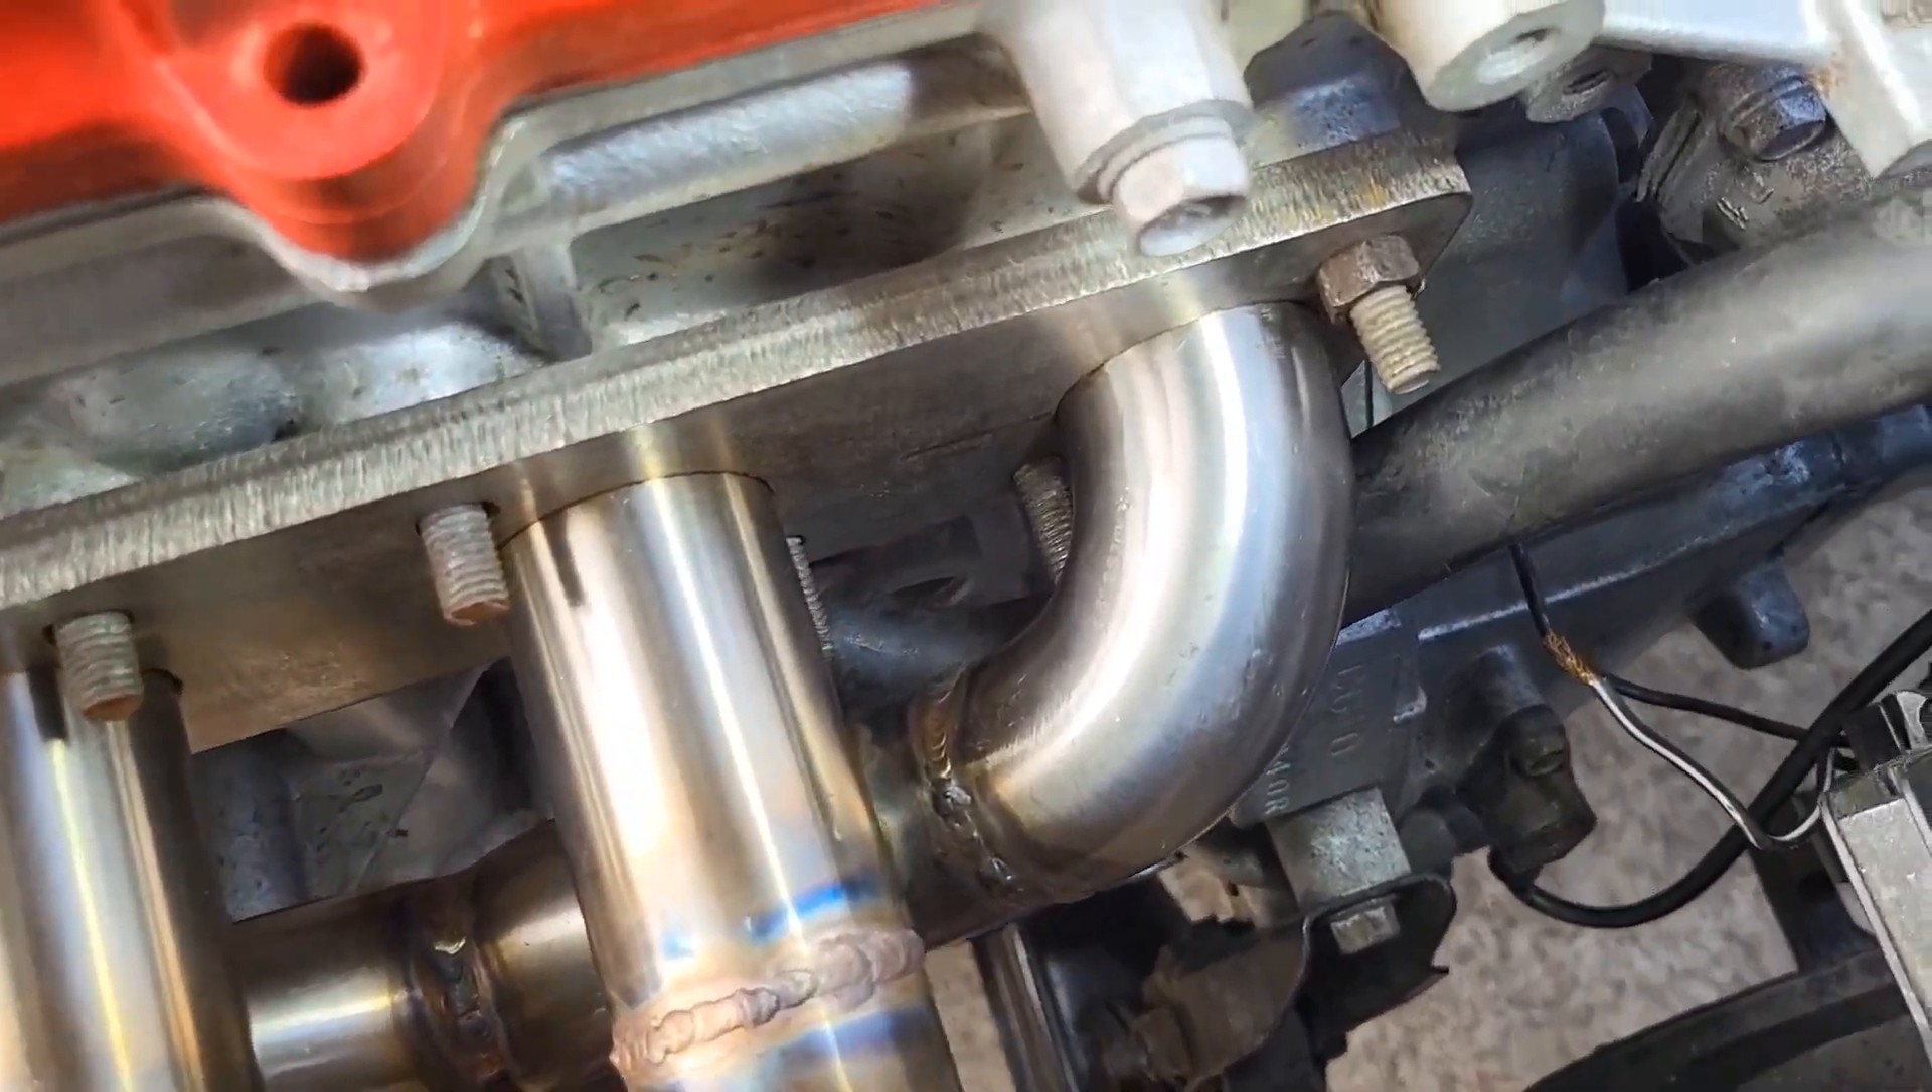There we go the manifold now fits onto the engine.